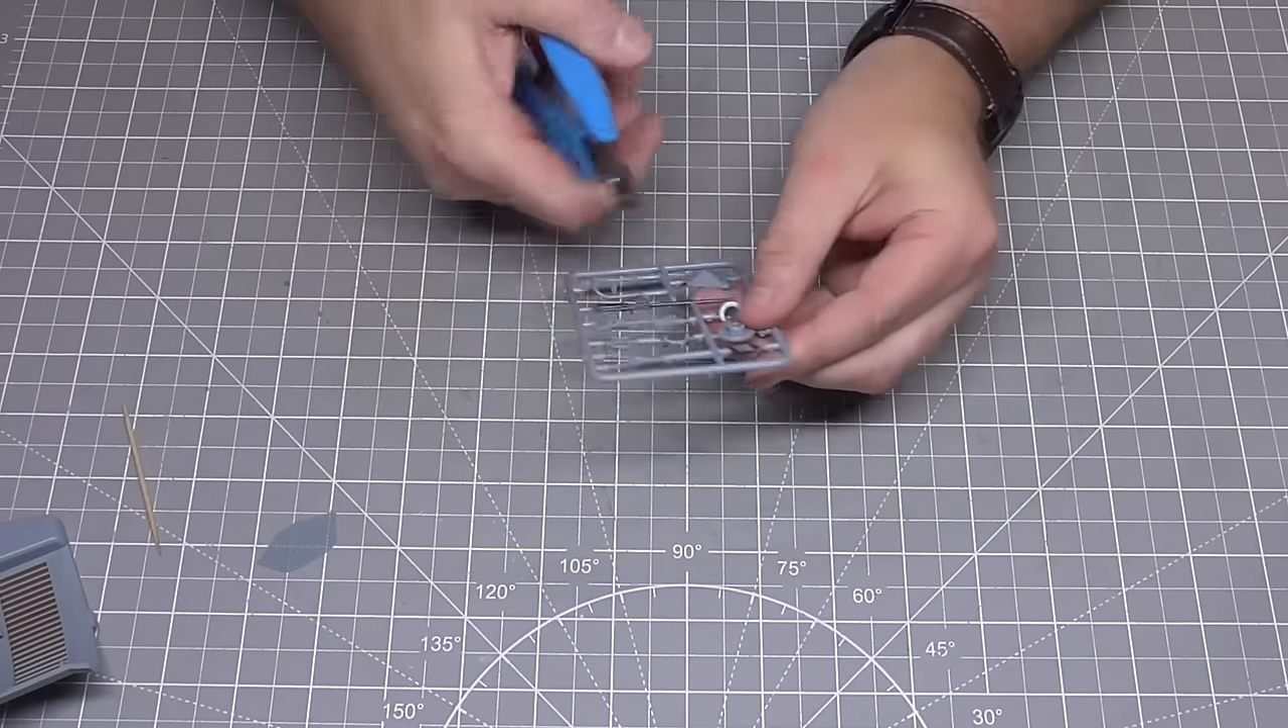We've got one more sprue of stuff to cut off now.